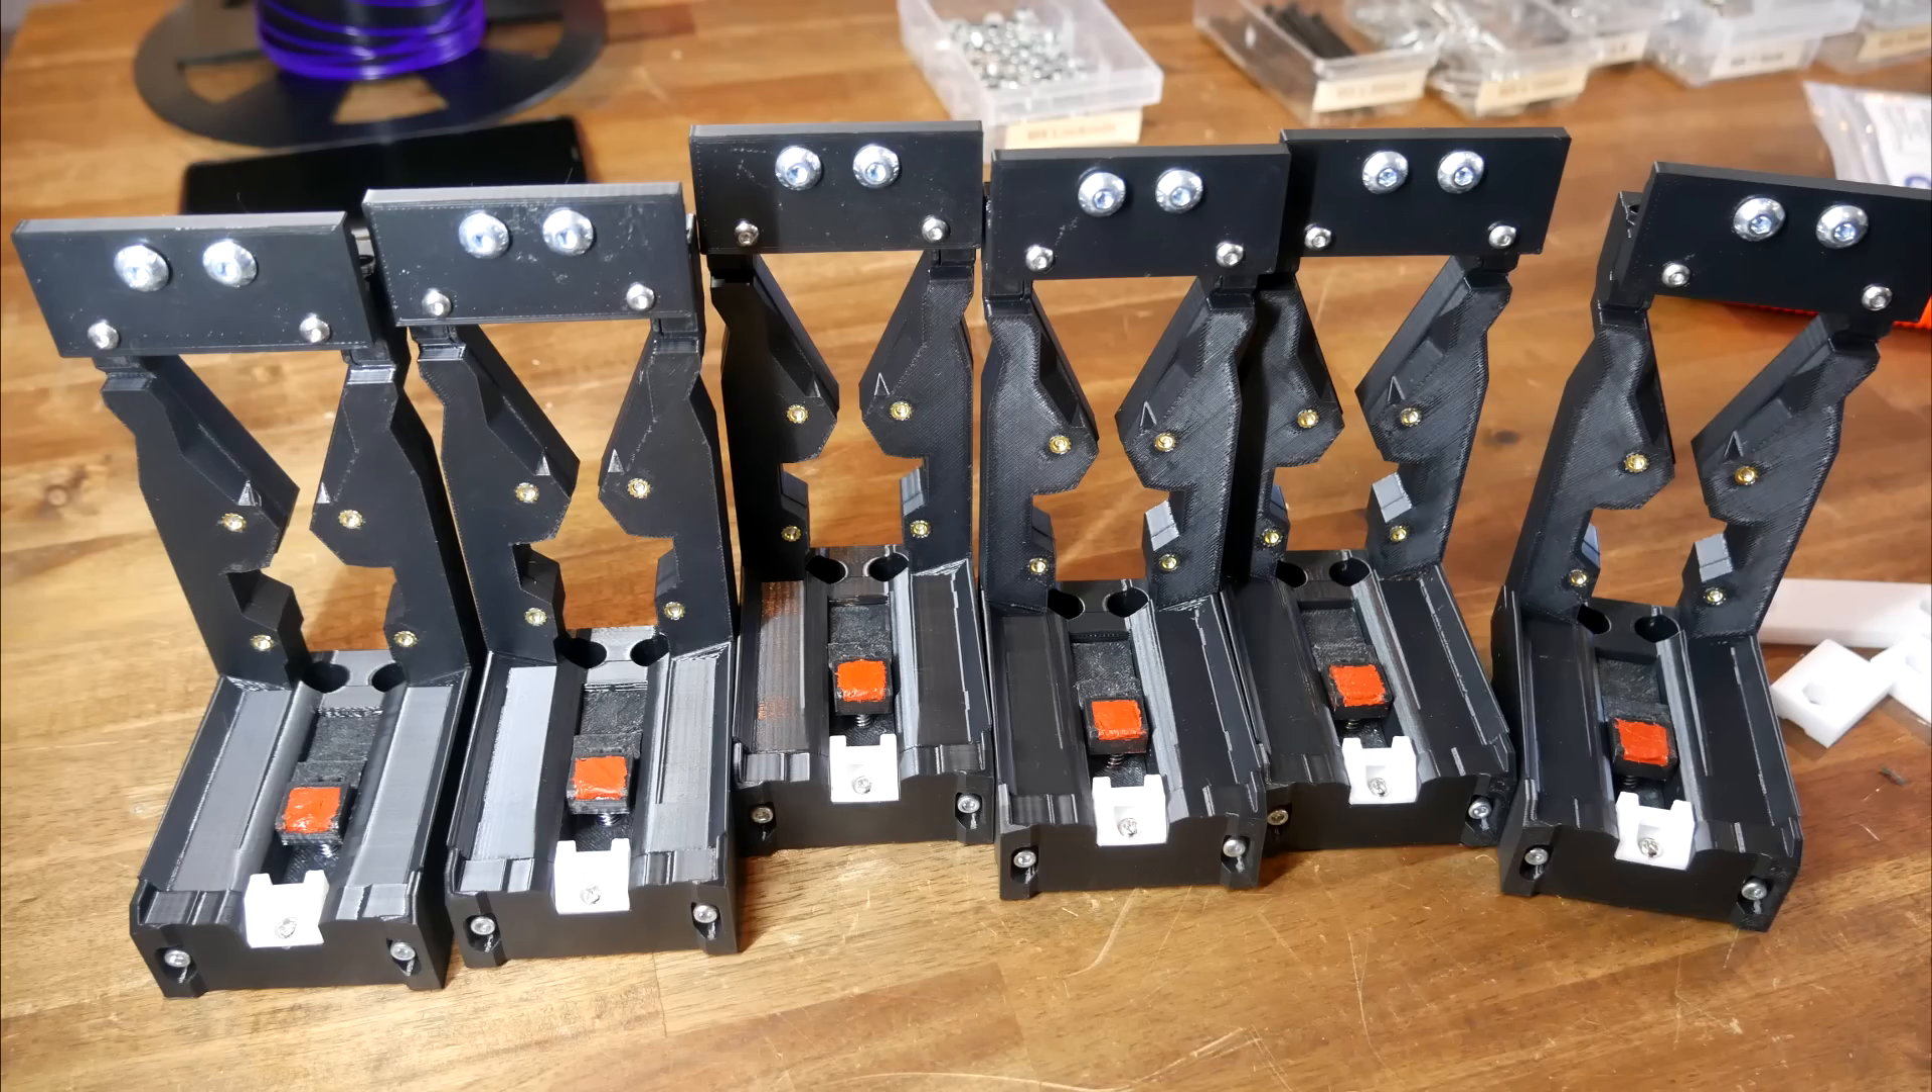That's the individual docks done, but now we need to link them together.